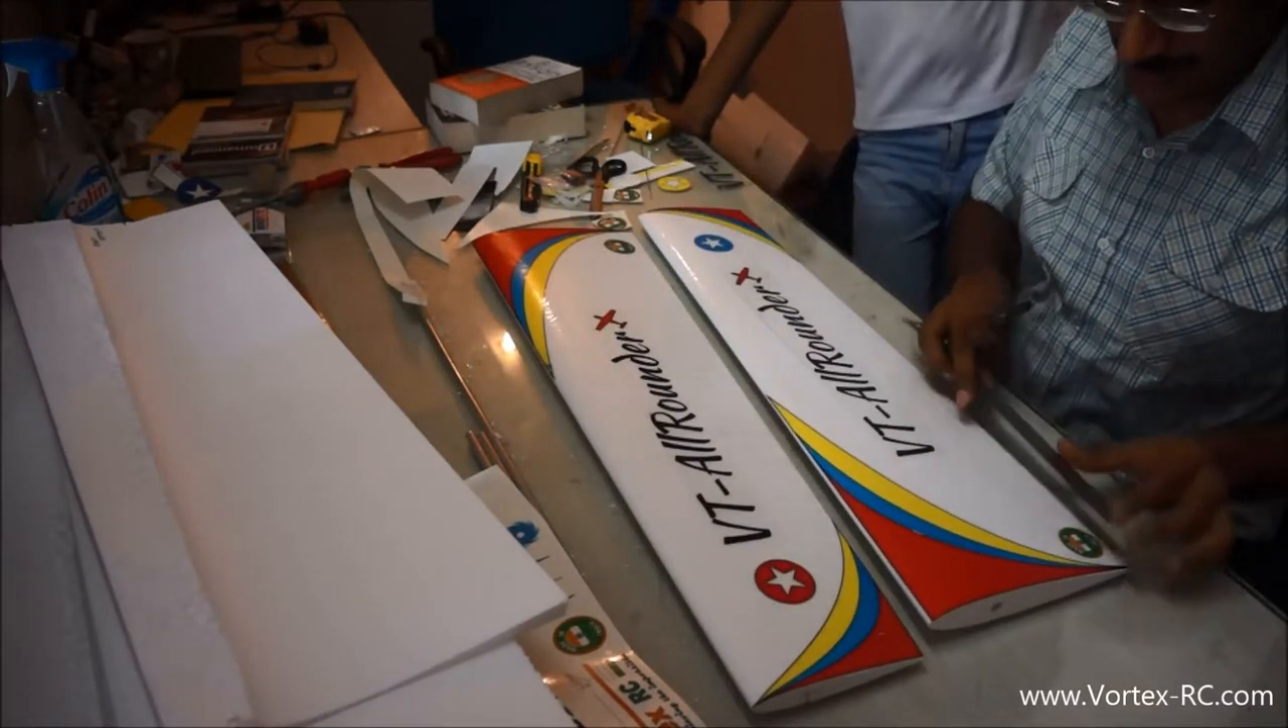So we have laminated and applied the decals on both the left and the right sections of the wing.